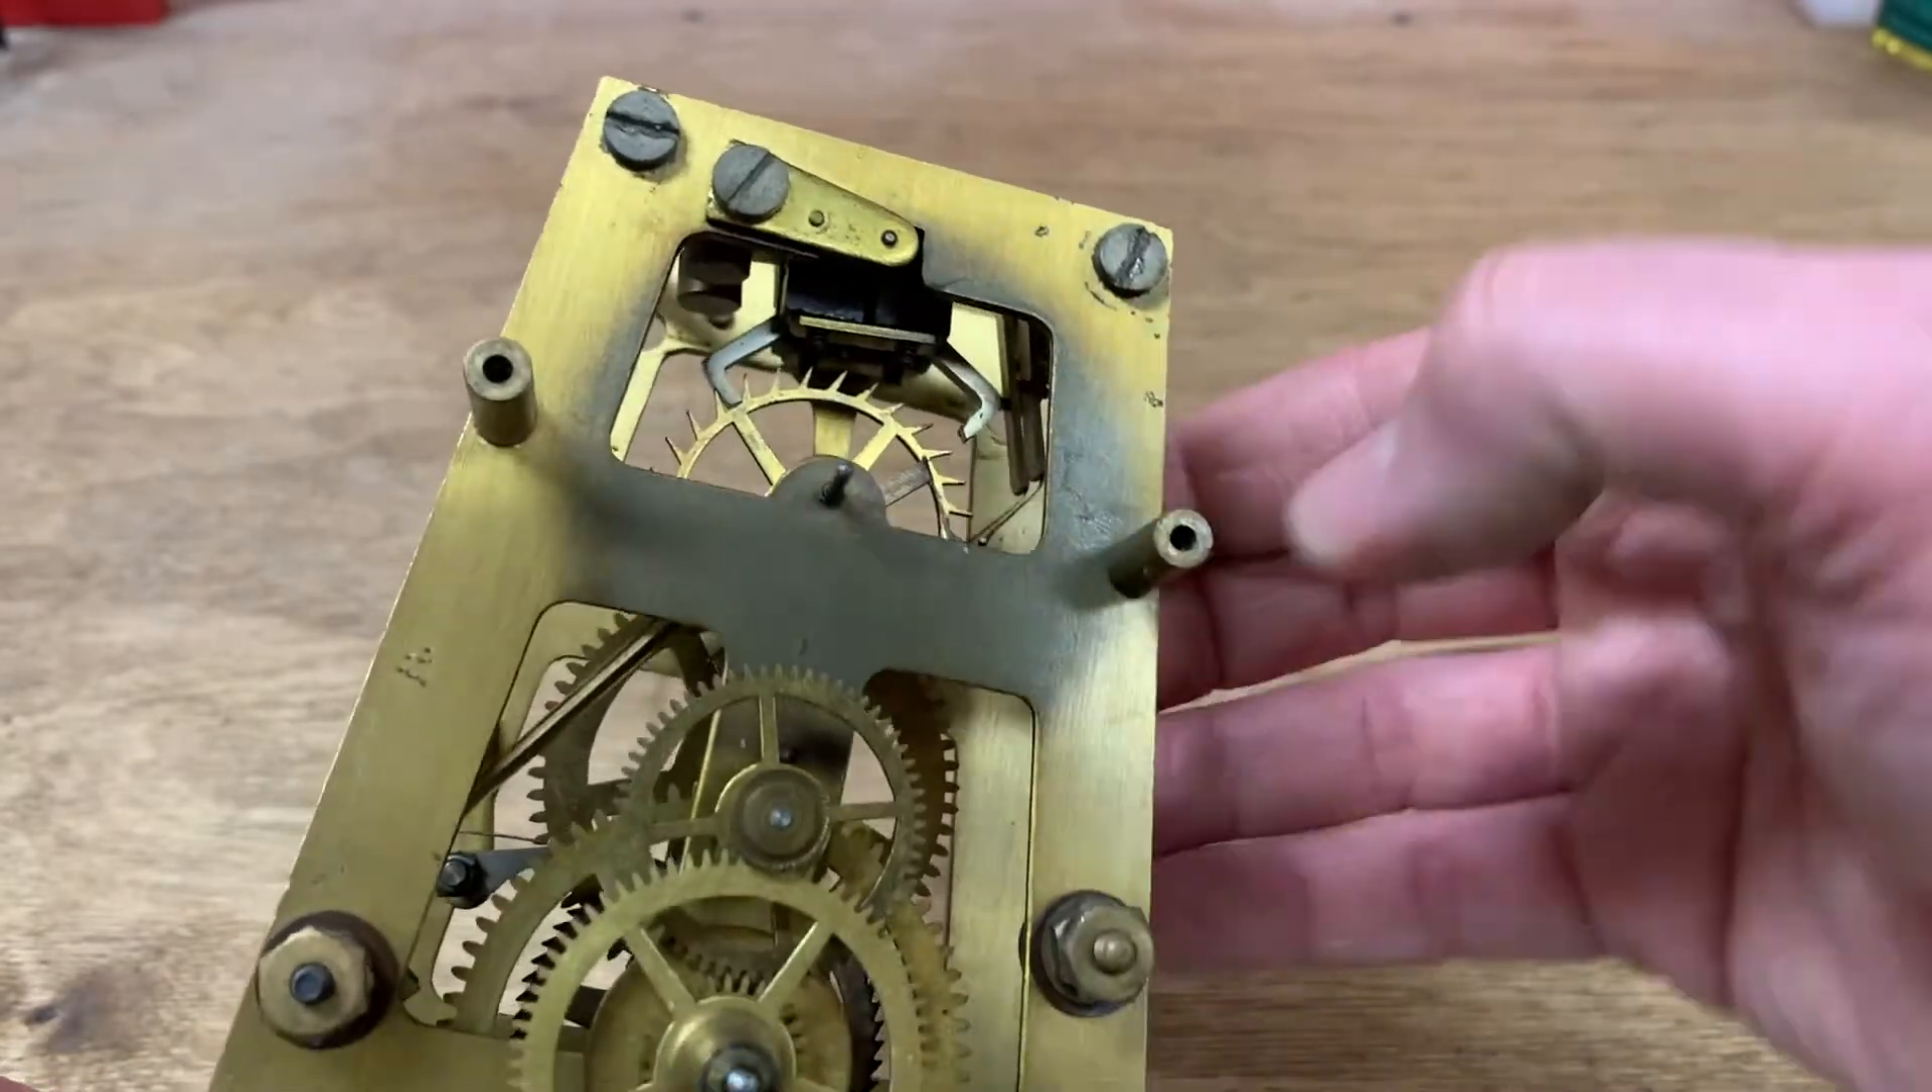Here's our movement out of the clock.